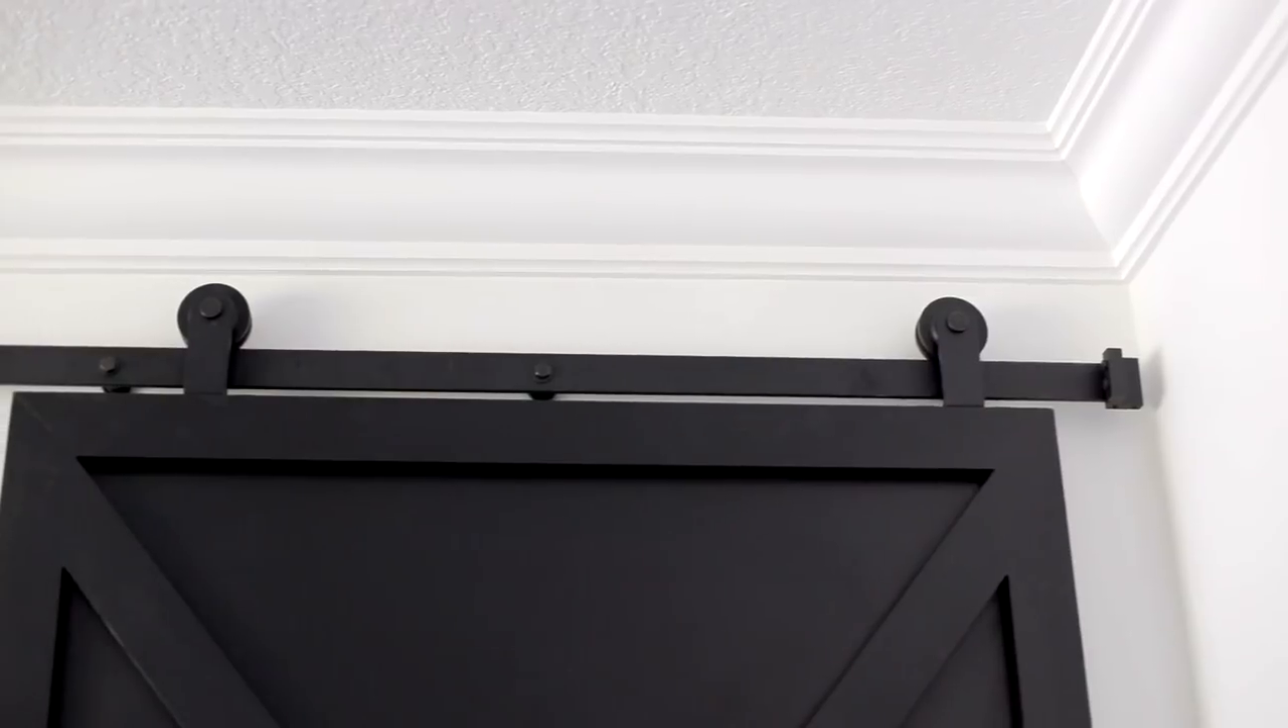Finally, the door hardware was attached.